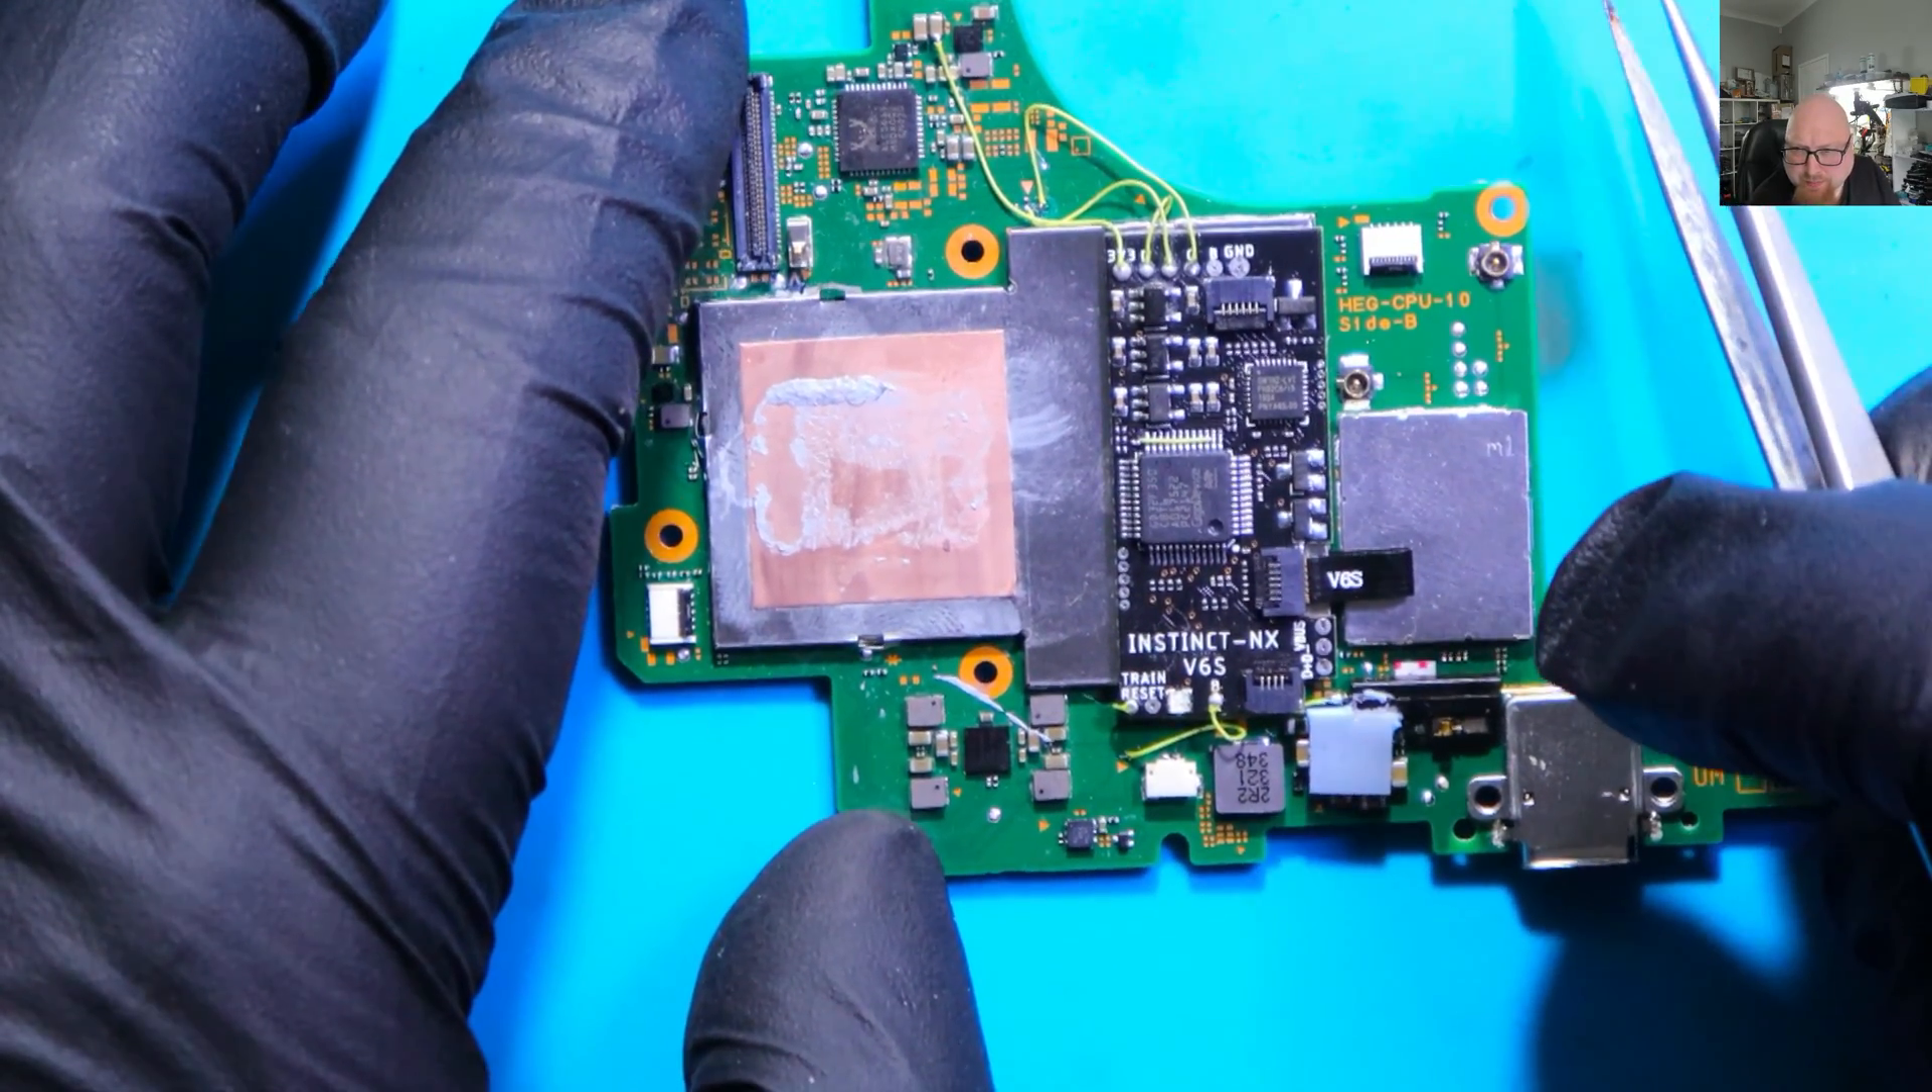Okay. So we have the motherboard out.